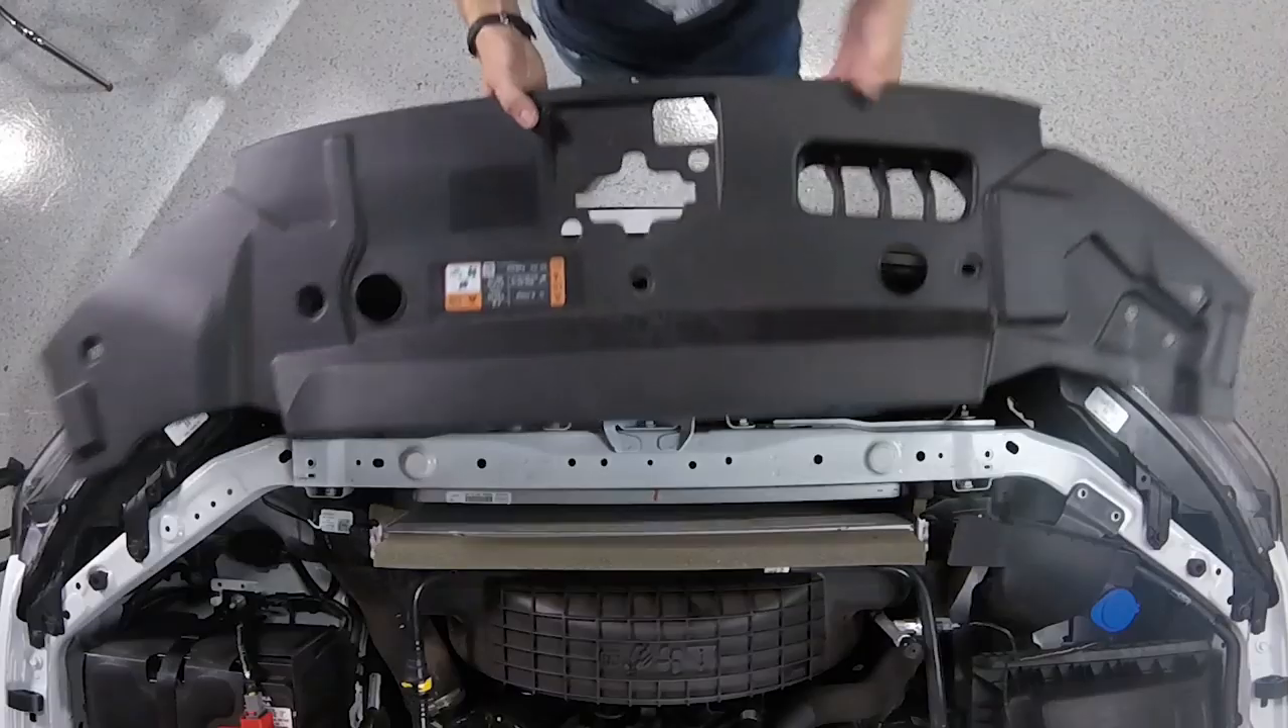The final step for the reinstall now is just to put this shroud back over the top.